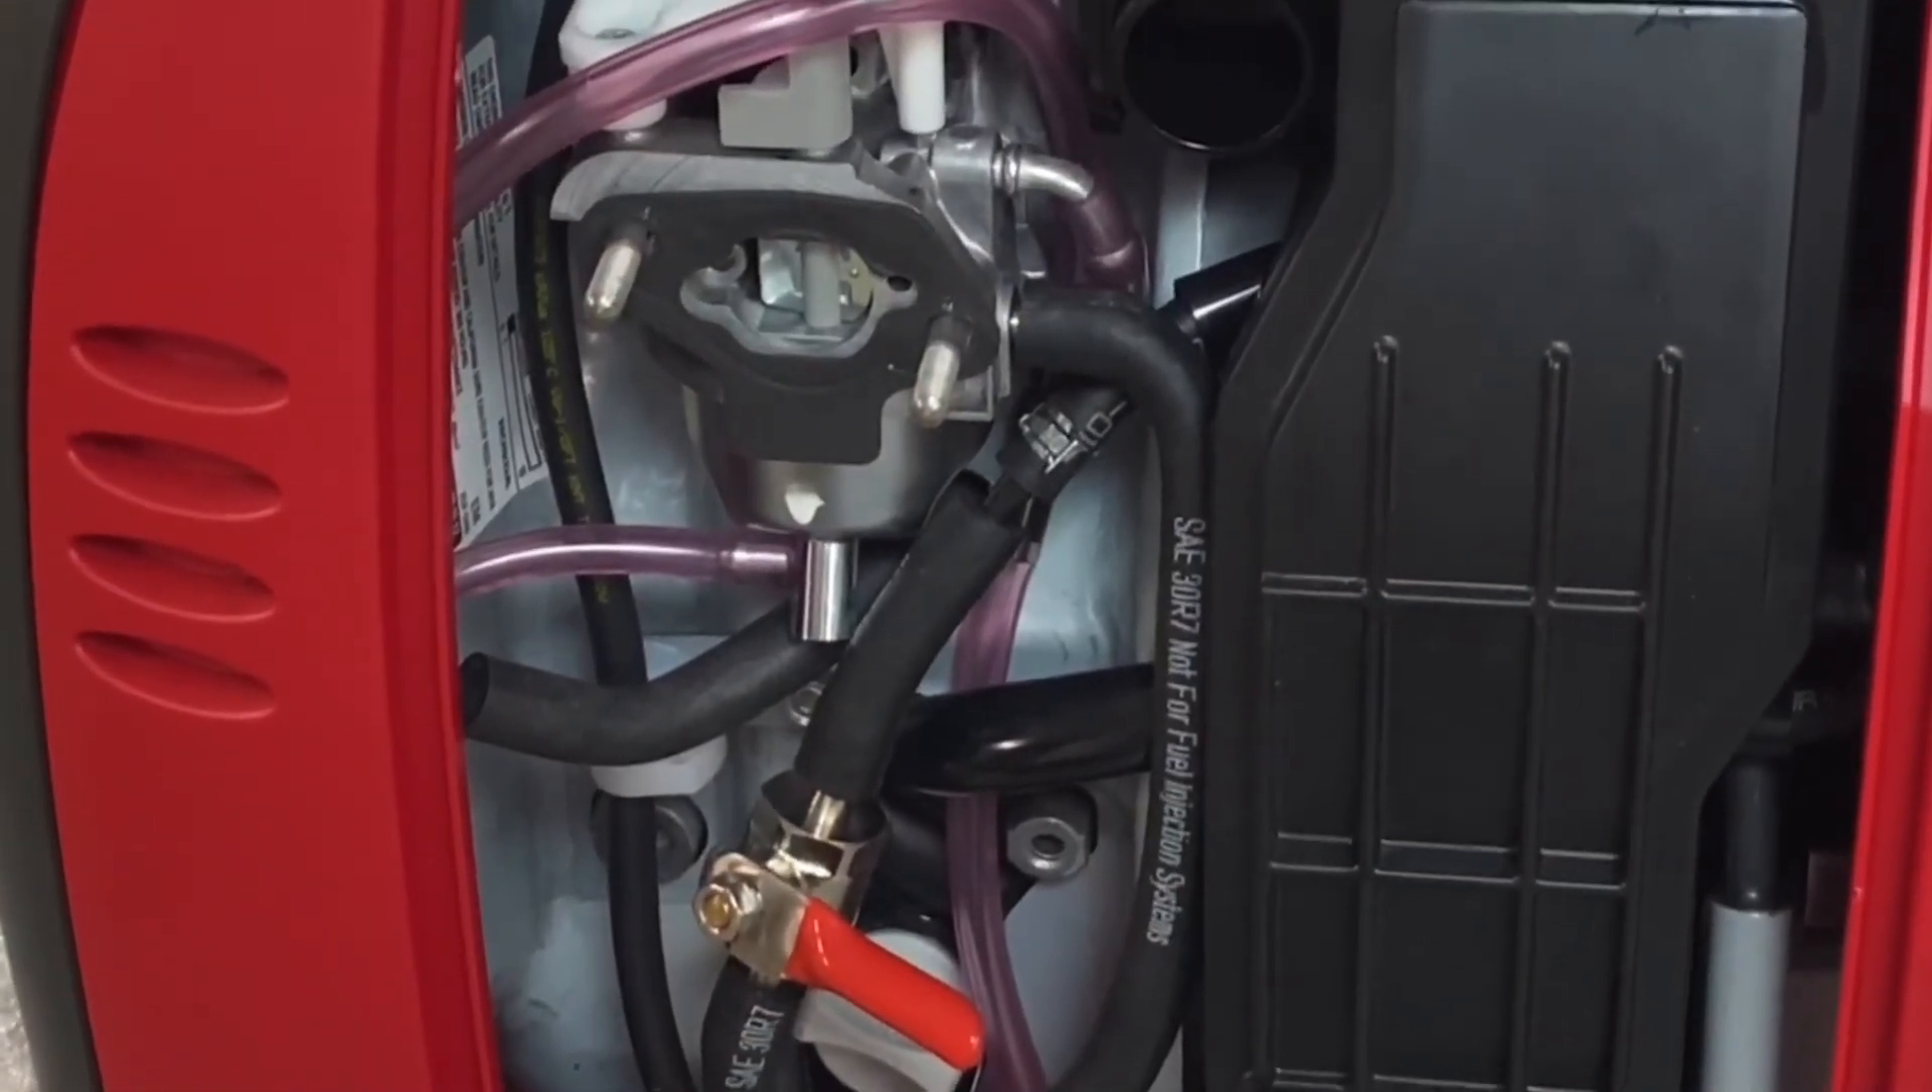Okay, now that we've got the gasoline shutoff valve installed, you can see that there.